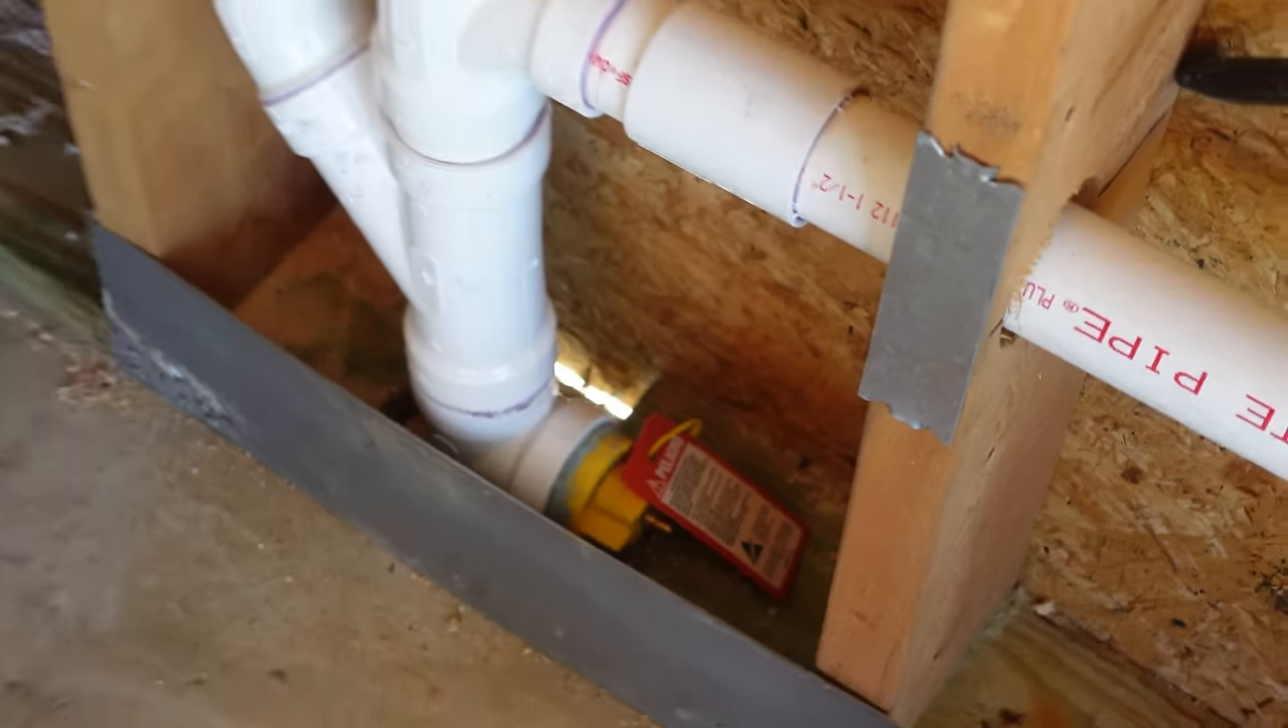A lot of you pointed out this daylight coming through right here. That is a gap.